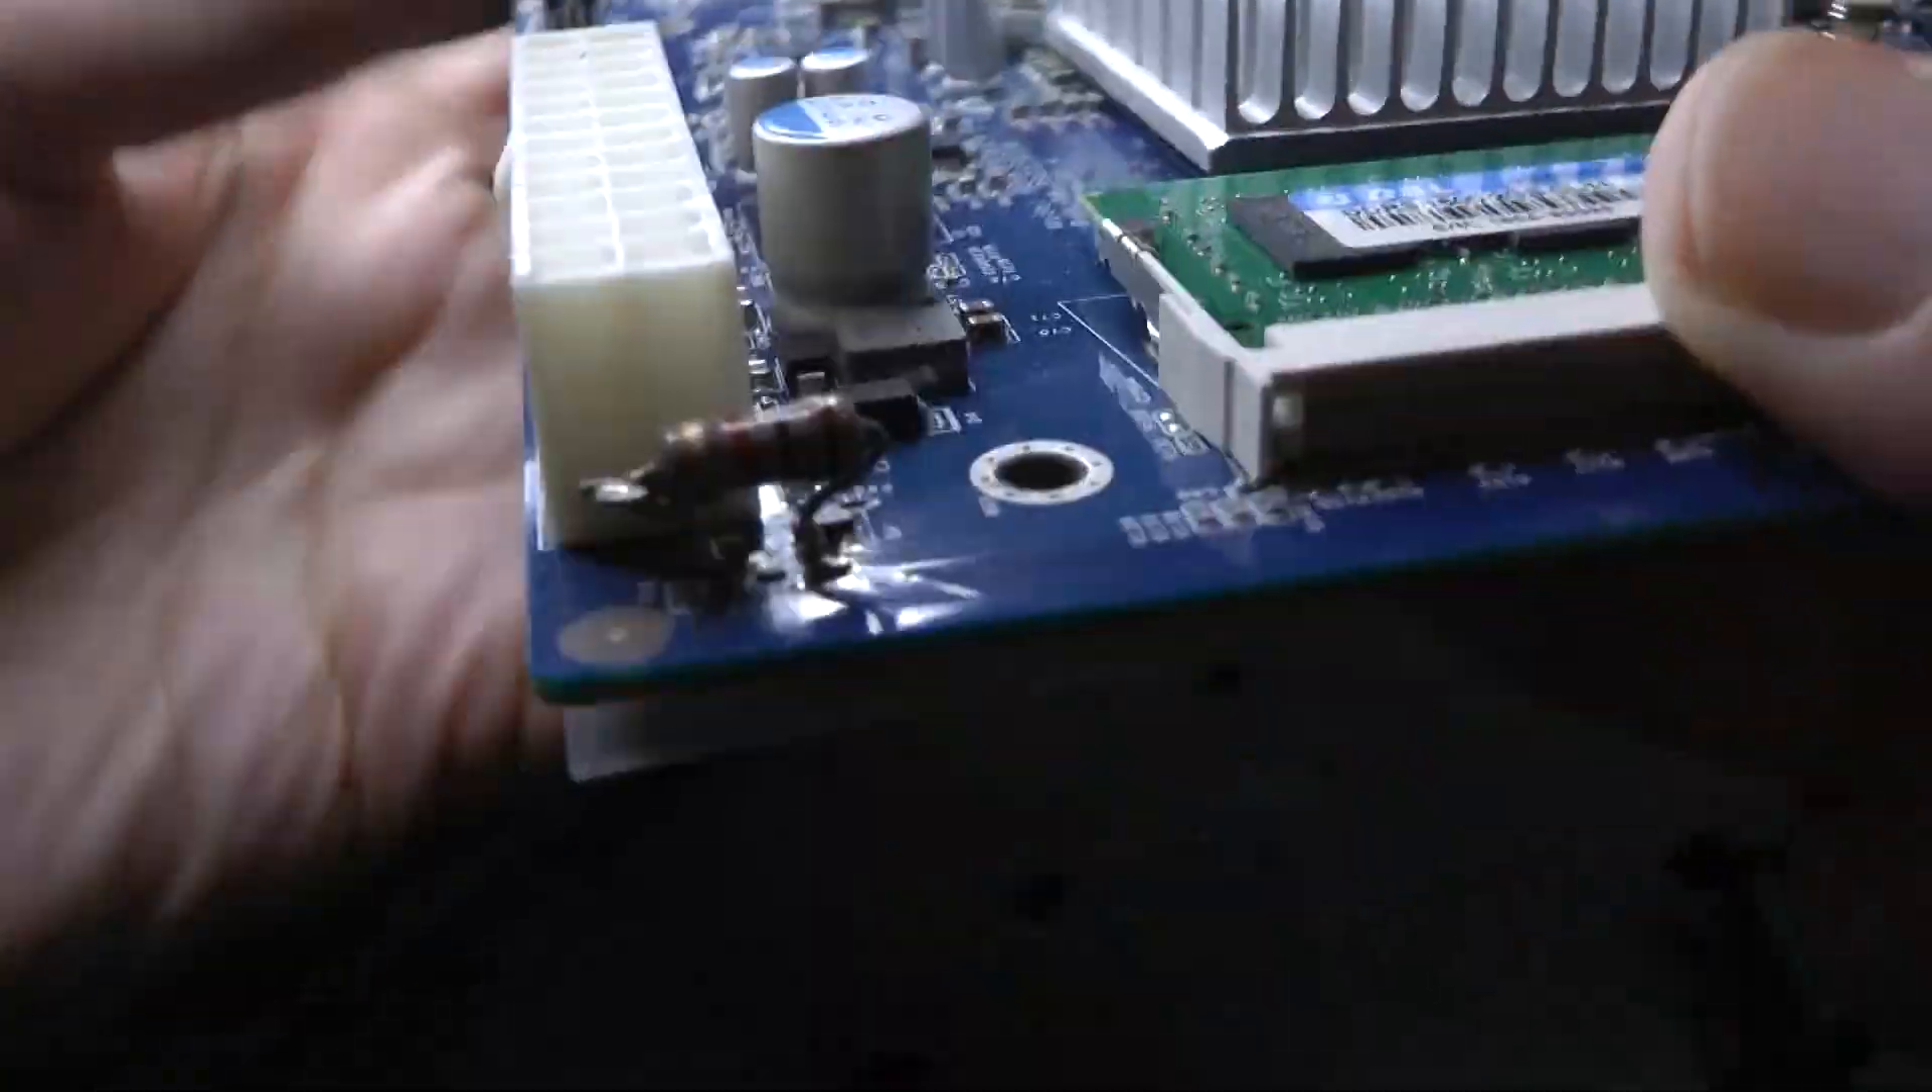There's that 1K resistor that I soldered over those two solder pads.